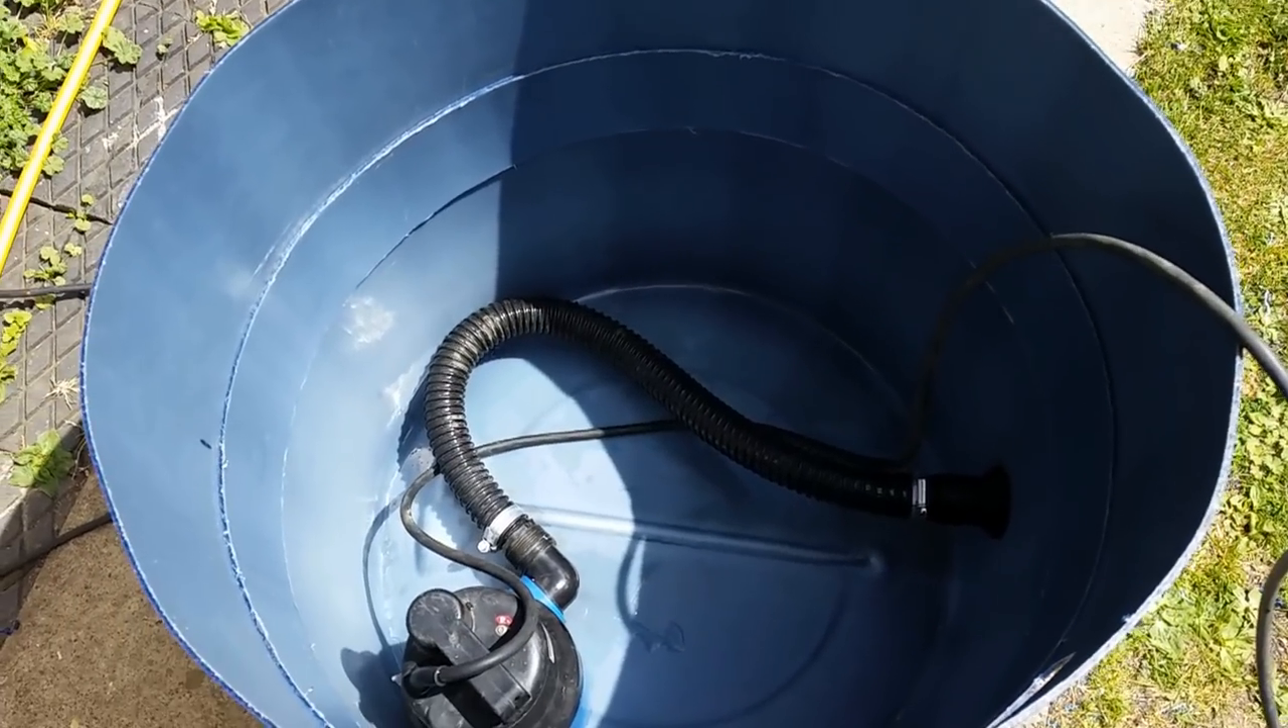Inside I have fitted my pump to the outlet.